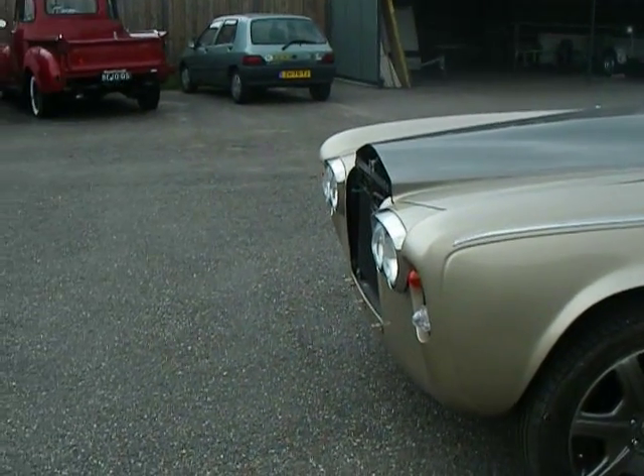As you can see the grill is not on.